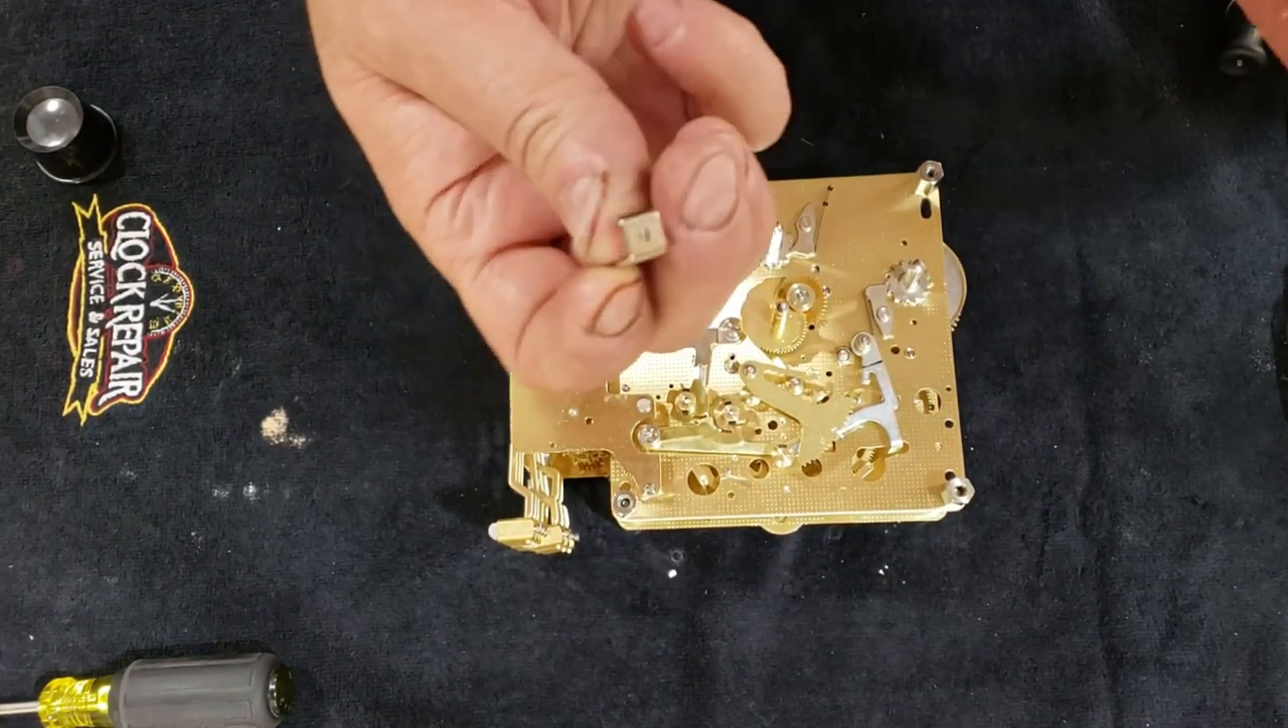Alright, so I've taken that selector switch handle off.